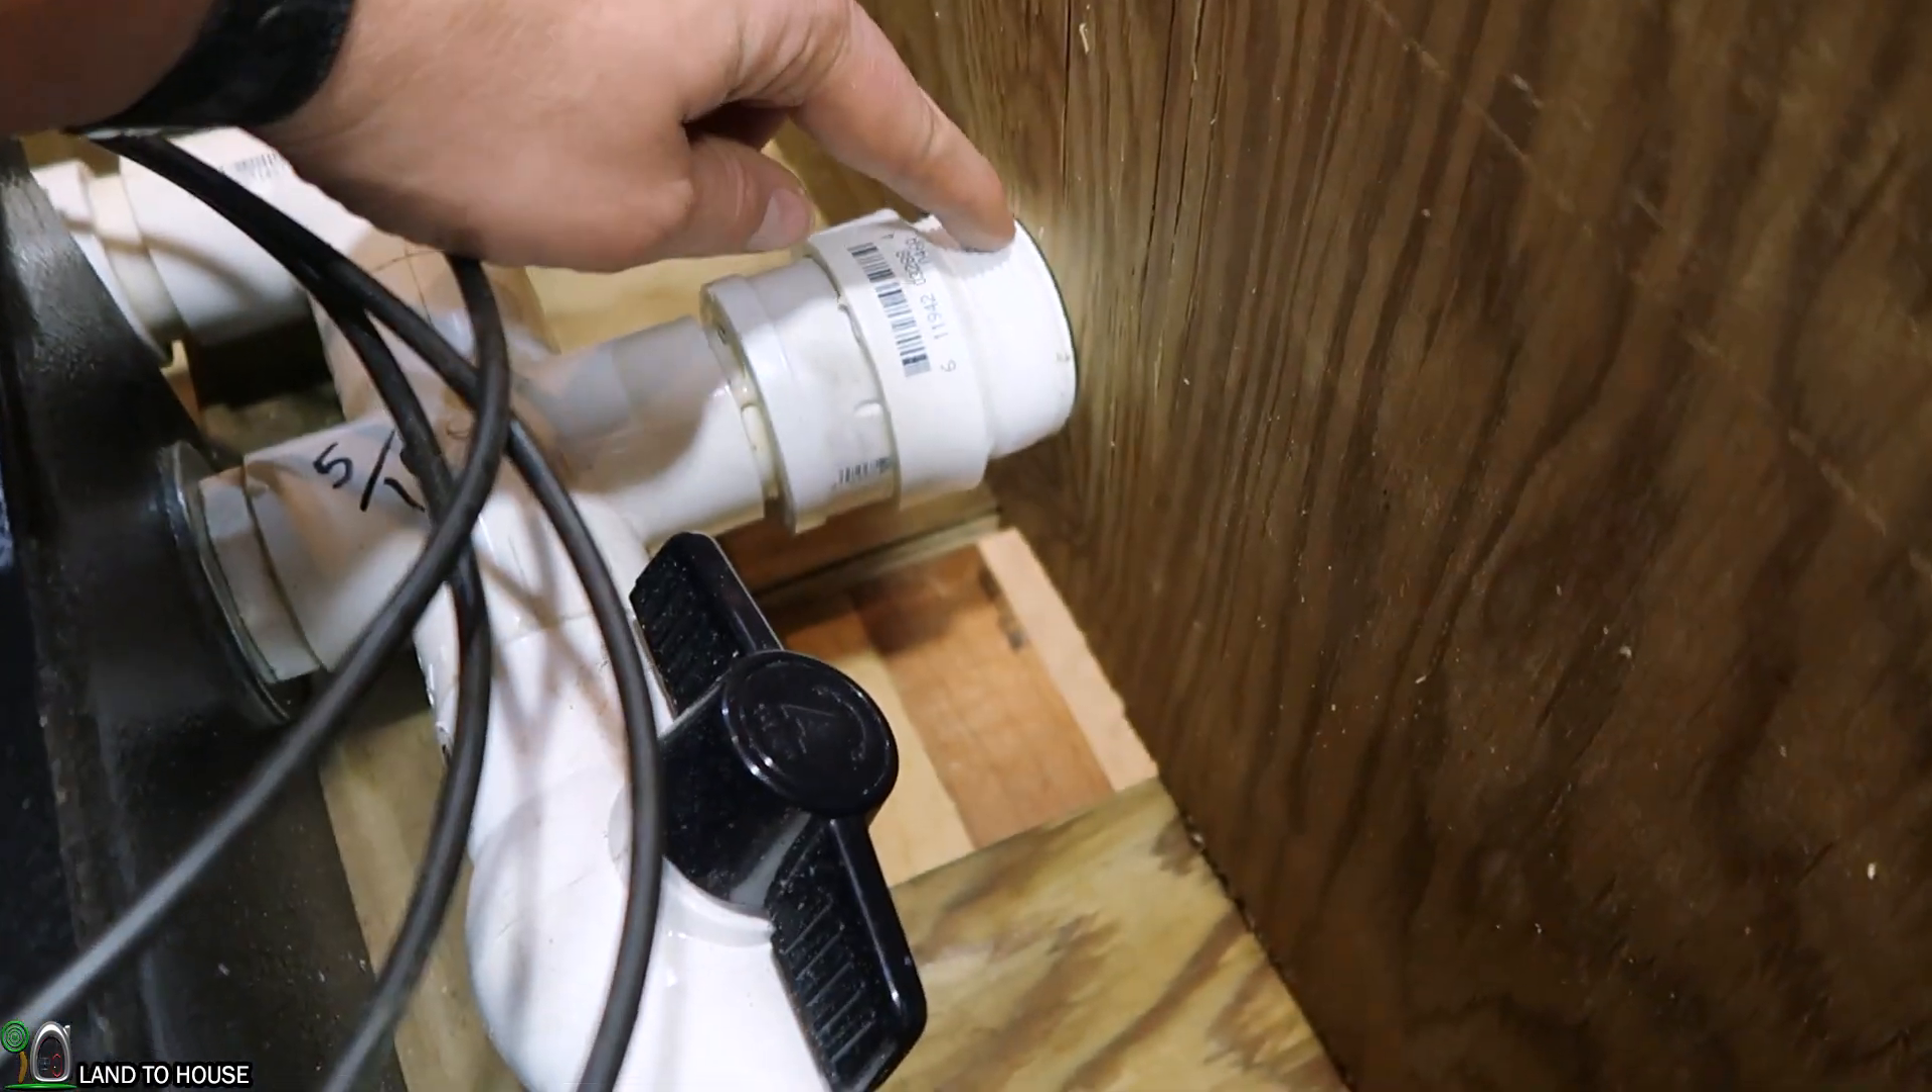And my threaded coupling here is touching the edge of the box.